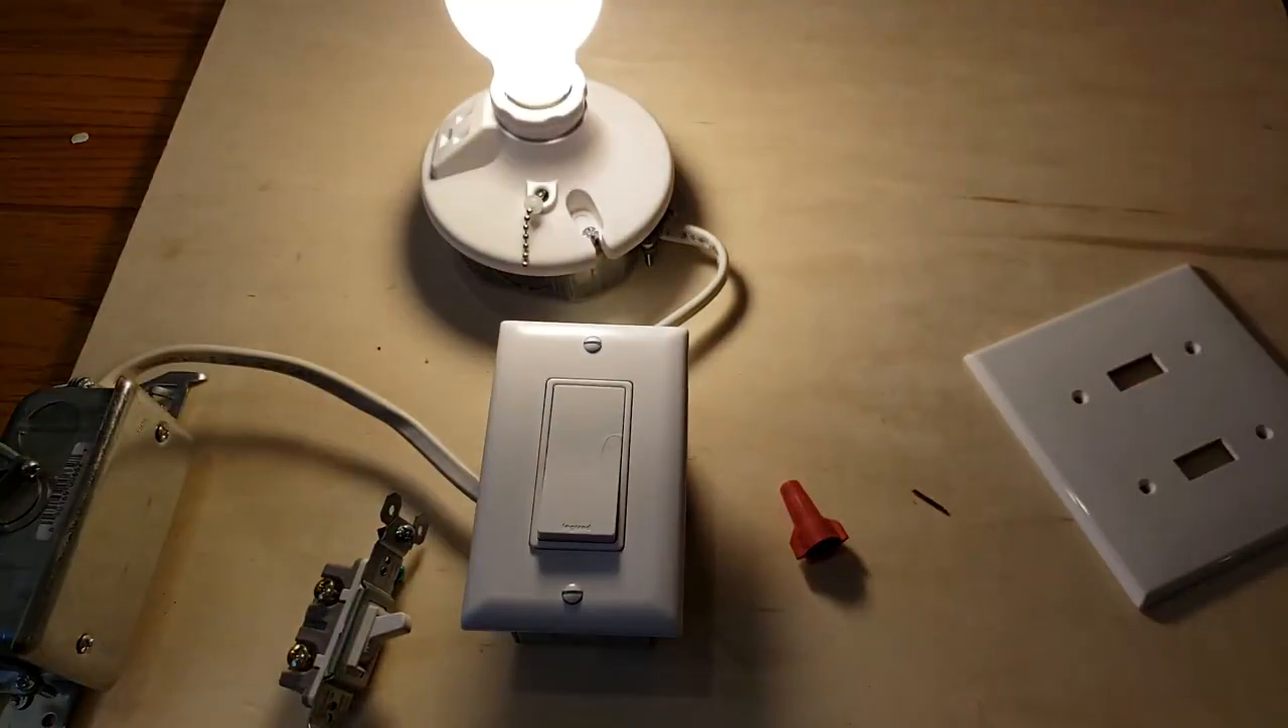We went ahead and we changed out this old on off switch for an new on off switch and you could also do this with dimmer switches.